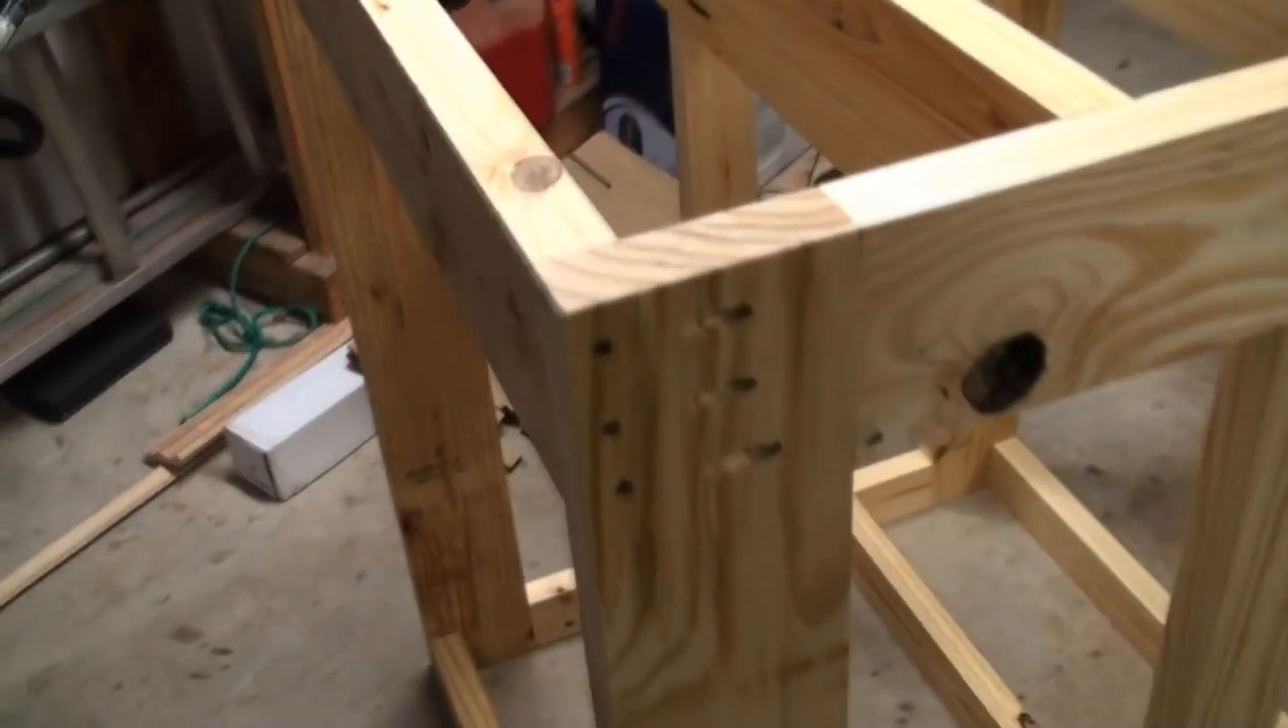All right, here we've got the main structure of the stand done. All we have left to do really is the bottom piece of plywood for the sump and the top piece of plywood to hold the tank.